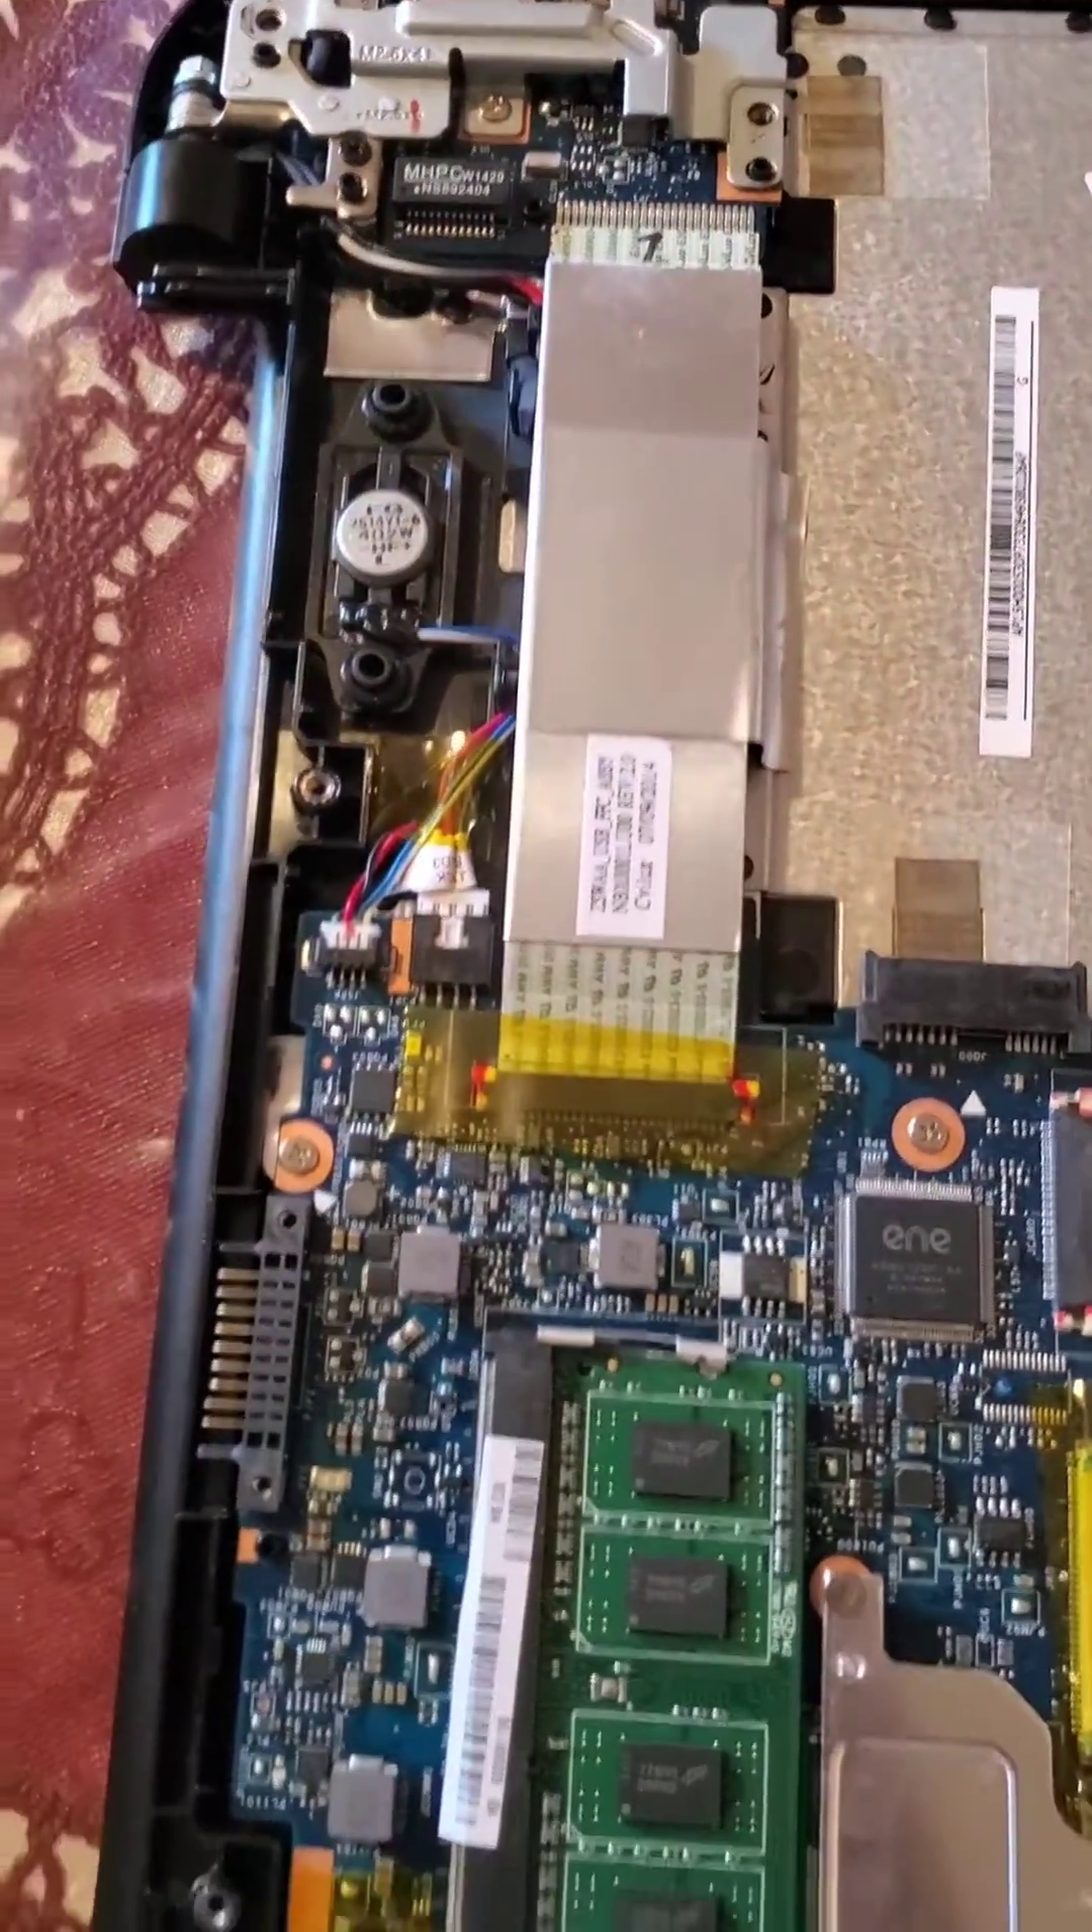So now this is what your laptop should look like when you remove the back like the undercarriage.